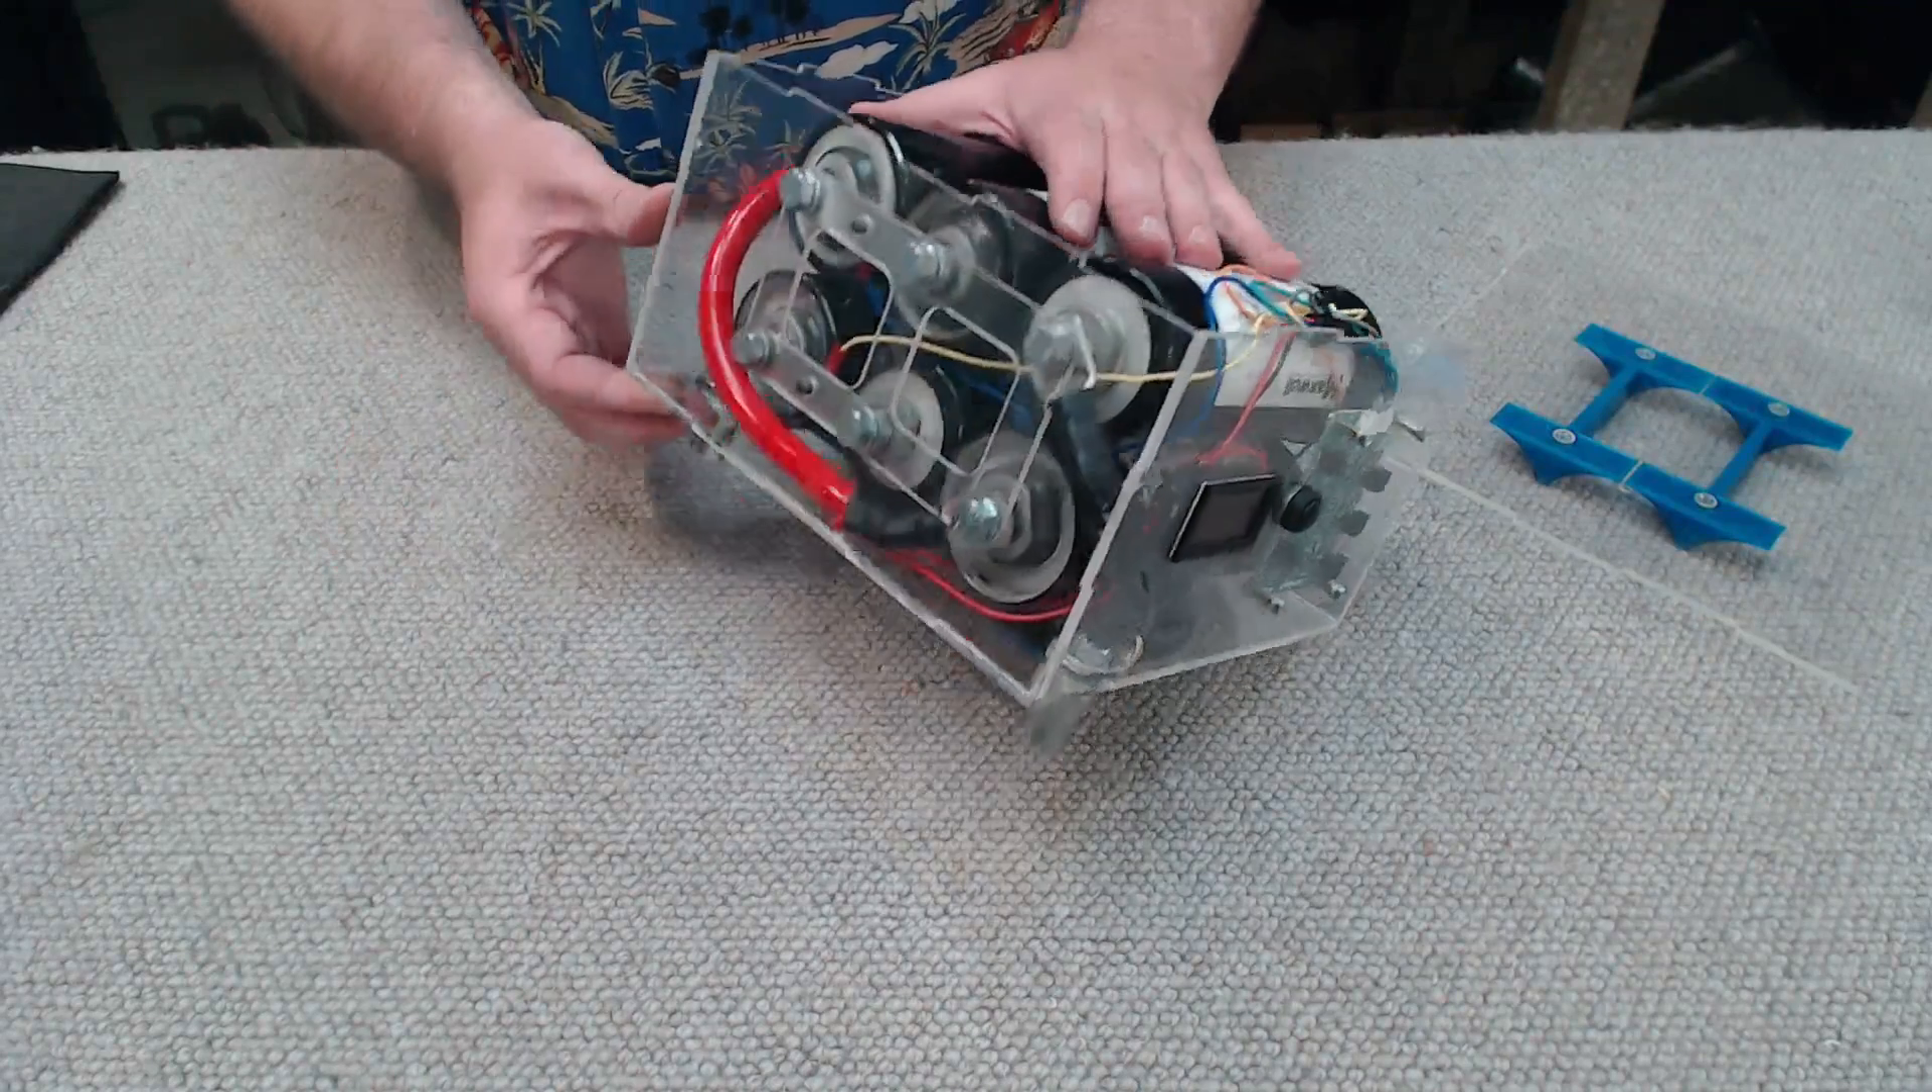I've got the capacitor bank mounted inside the box.